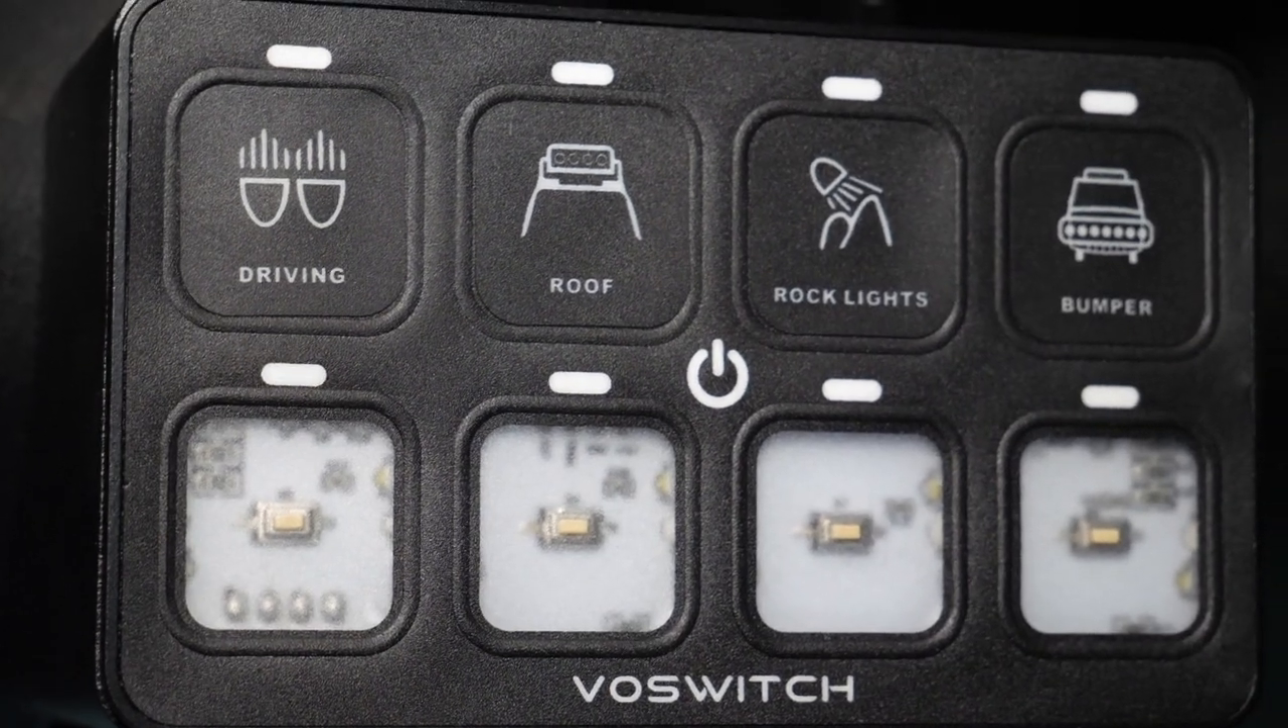All right folks we got our four first stickers installed here.